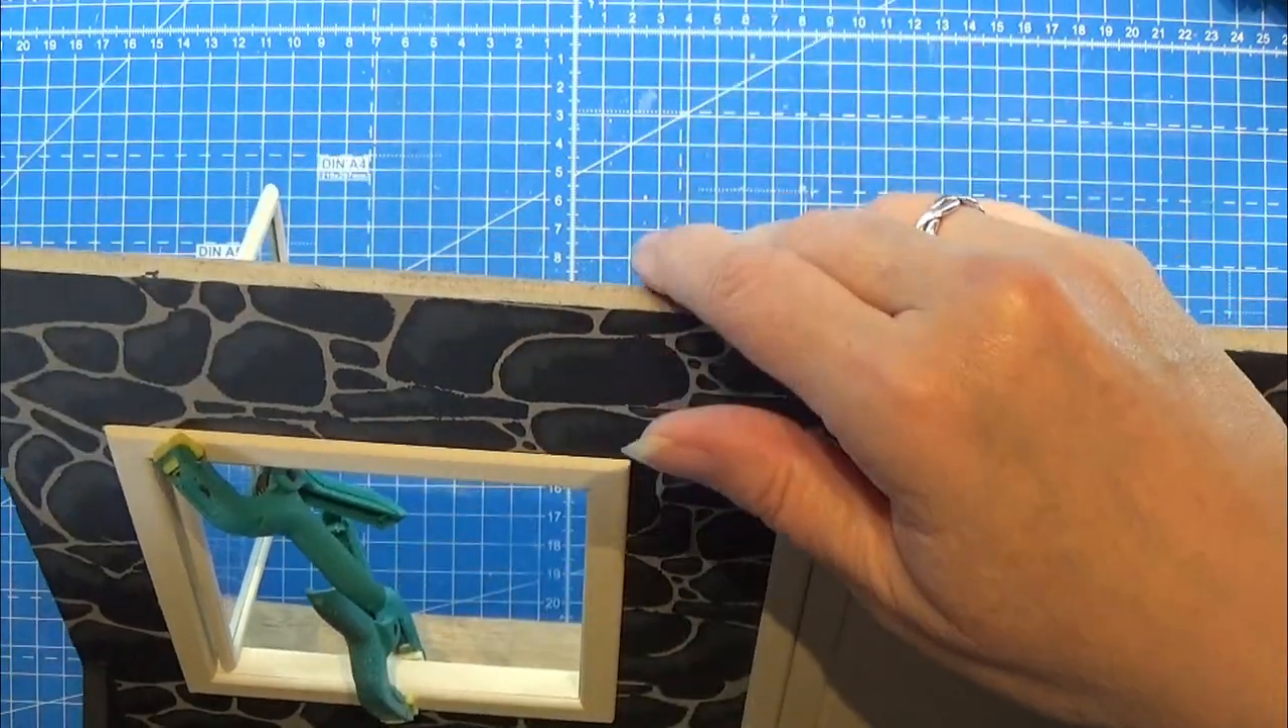With the last part of my super glue I glued the outside frame here on the window and that's all there is for this.